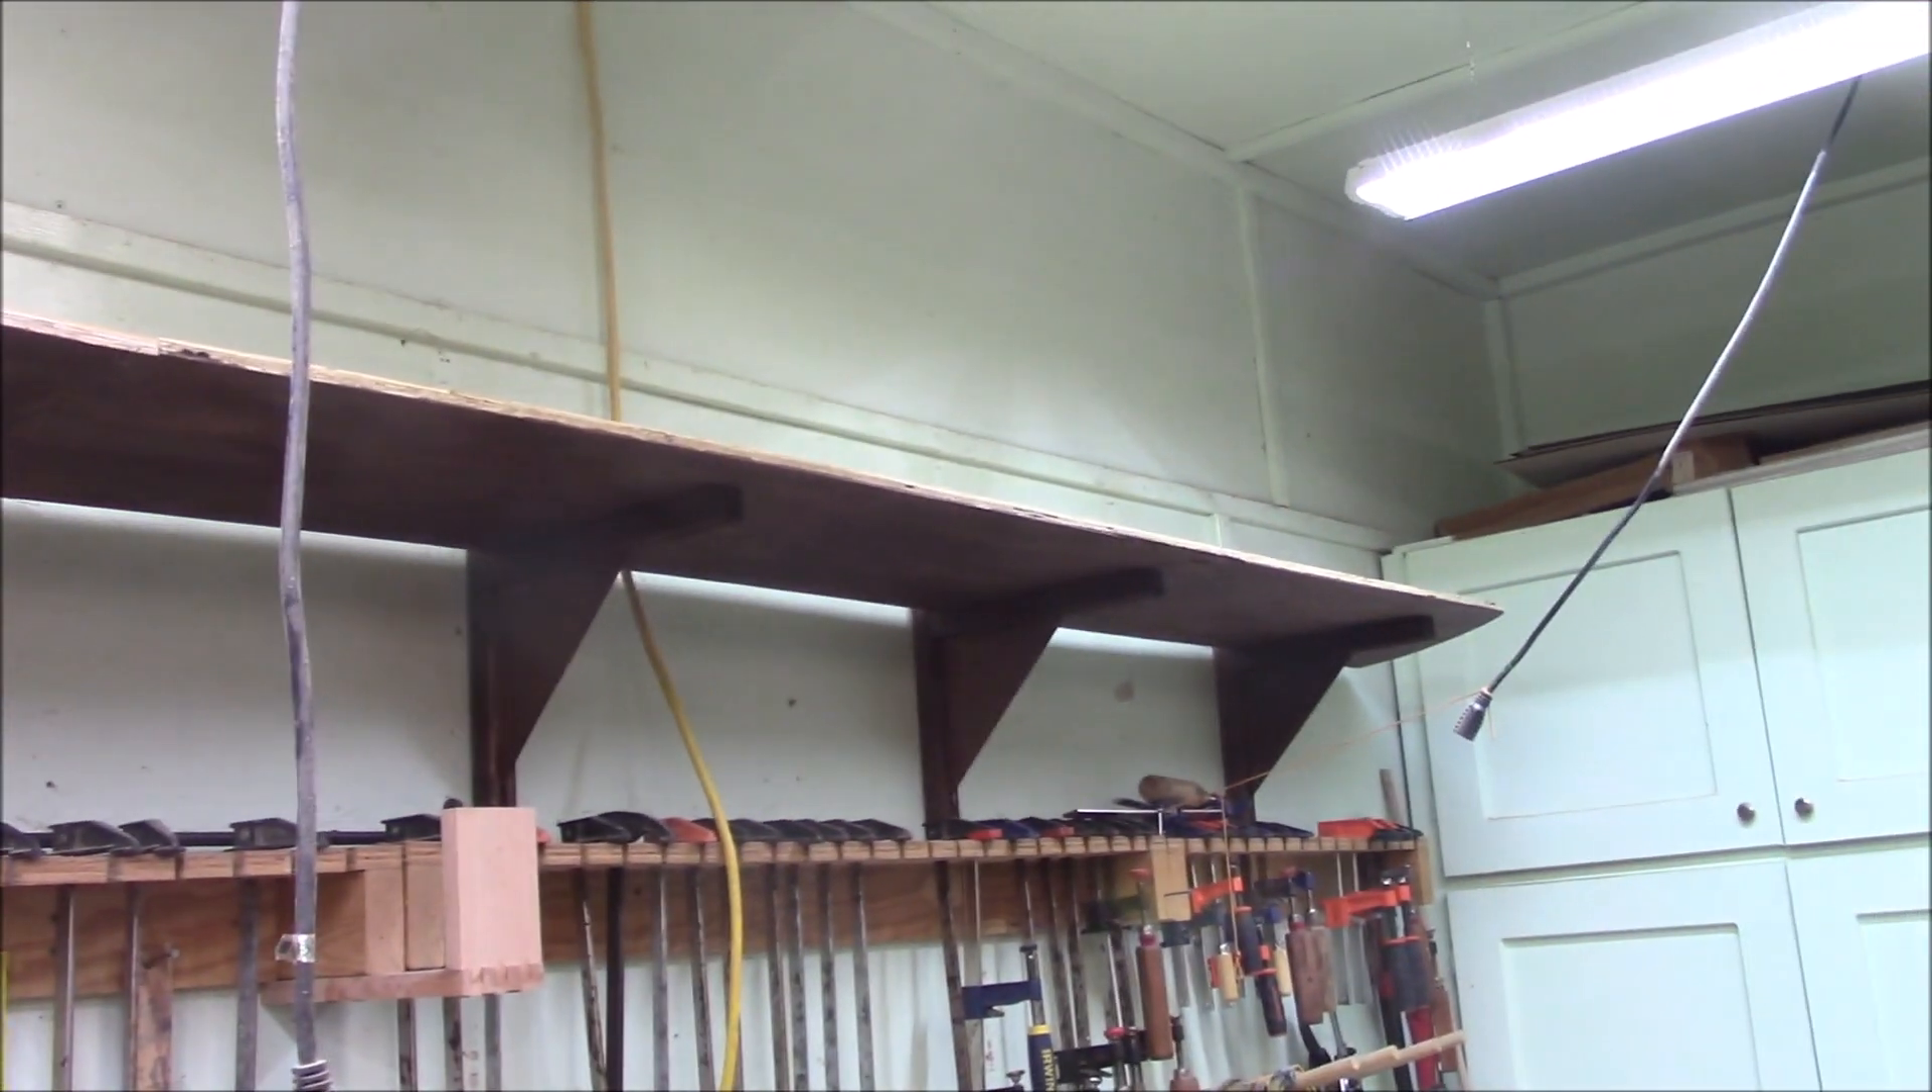Well I got all the uh shelf braces up and got that plywood laid in.